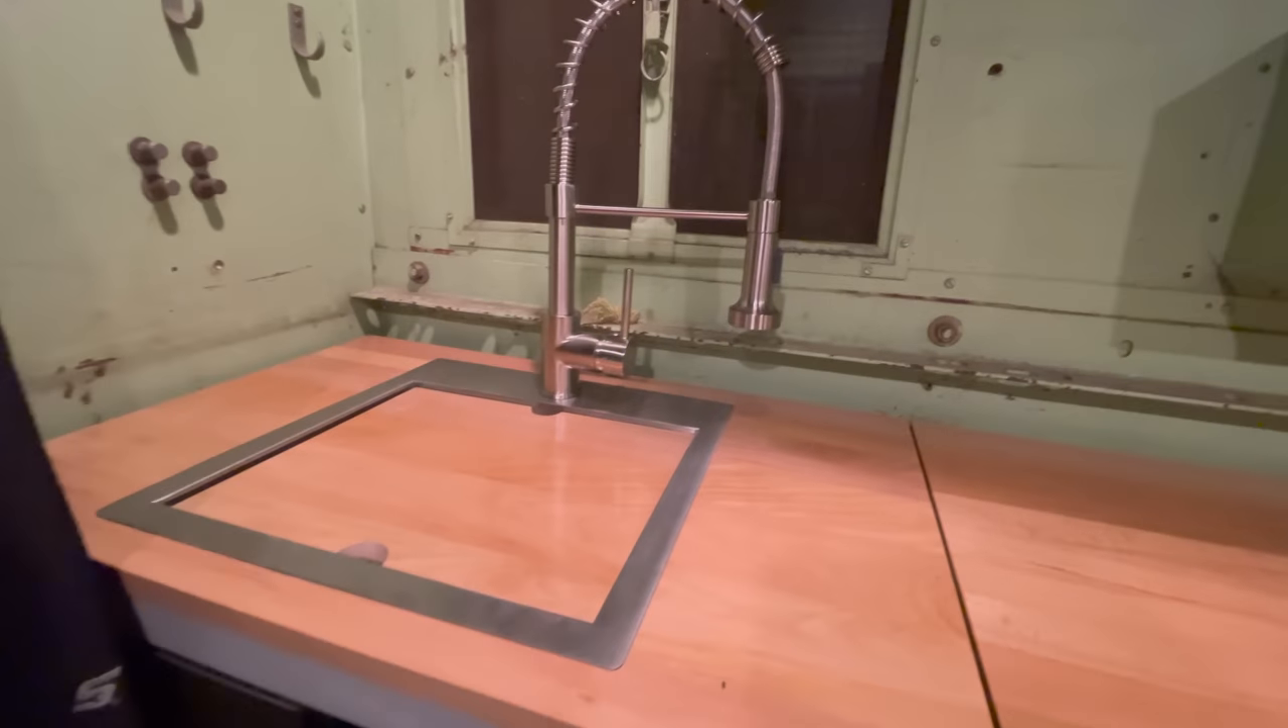Now I have a faucet installed here over the sink.